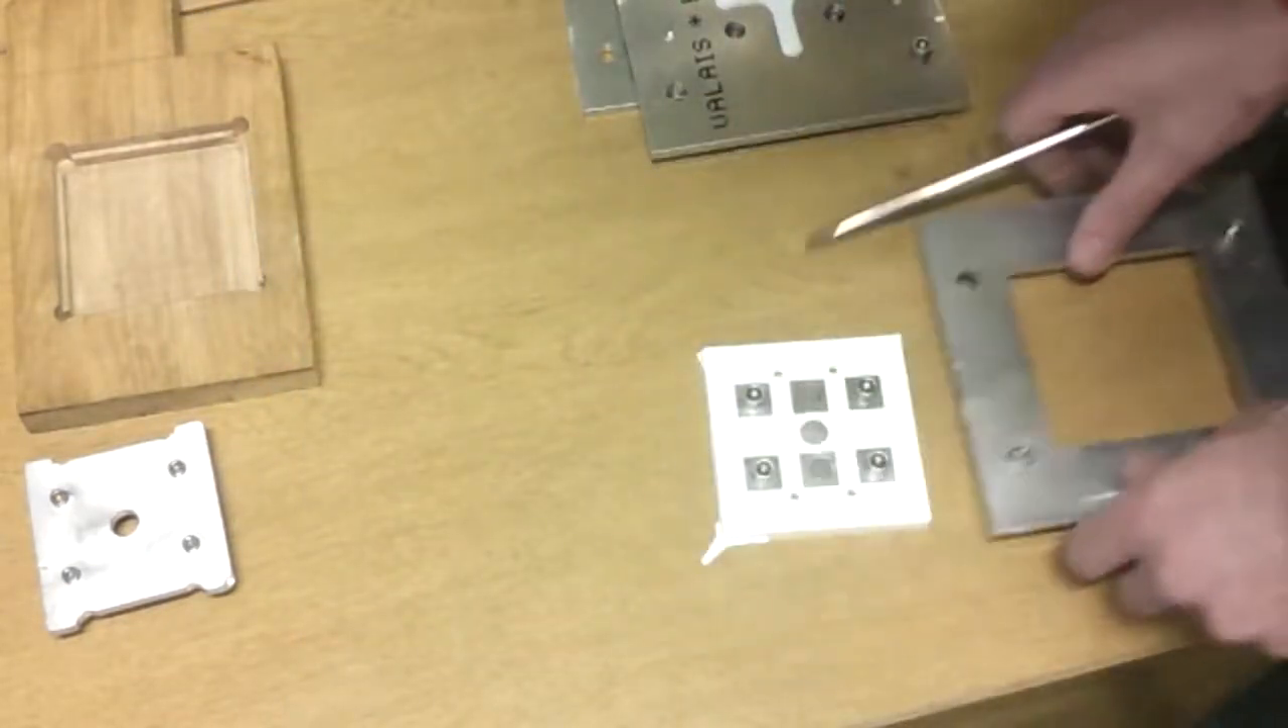We have got four threaded inserts molded in so we did that.